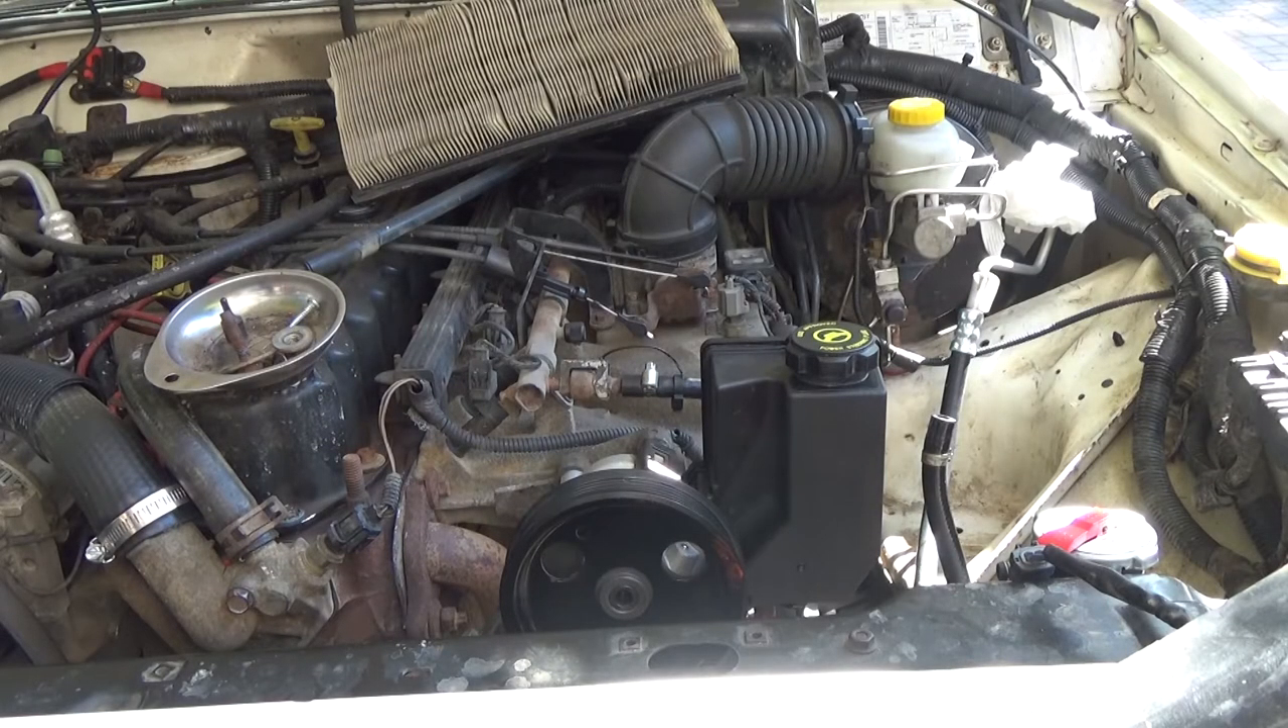Alright, pump's bolted back in, so now we're going to hook our lines back up.